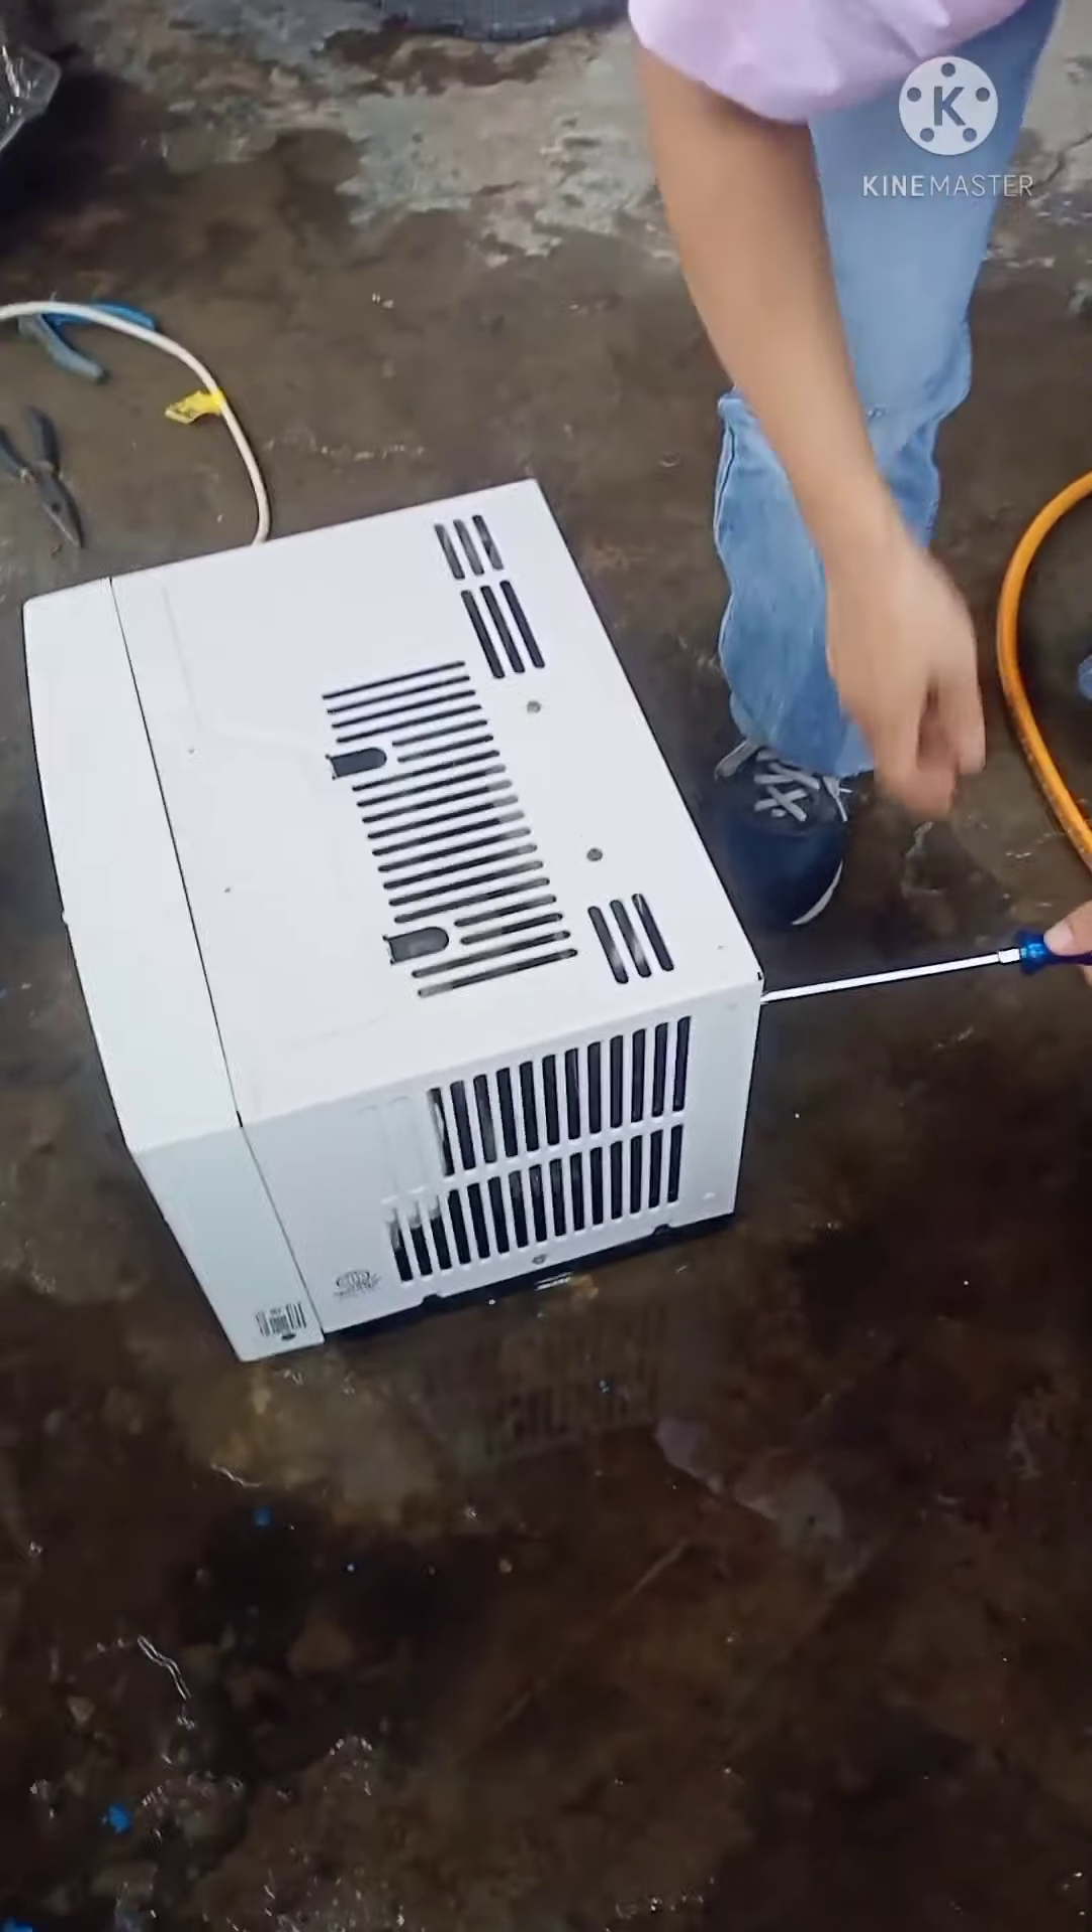Ayan guys naibalik na natin yung cover.